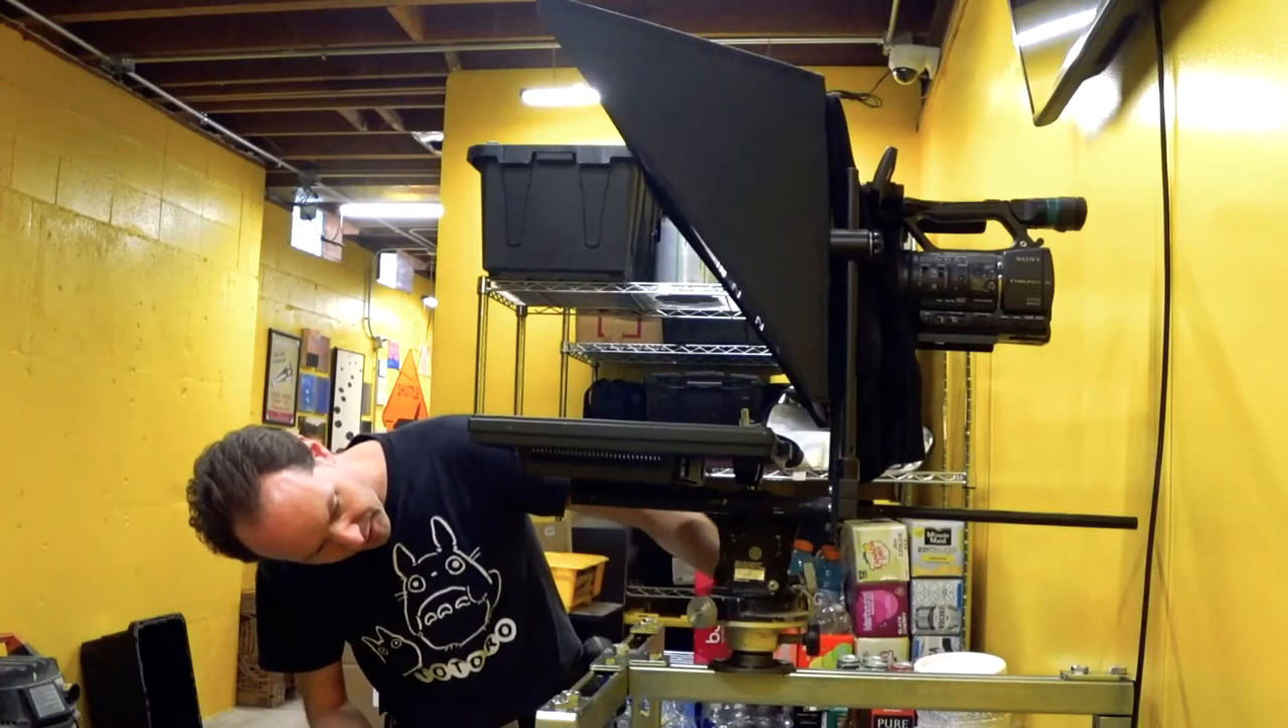So that is a camera mounted on the teleprompter.